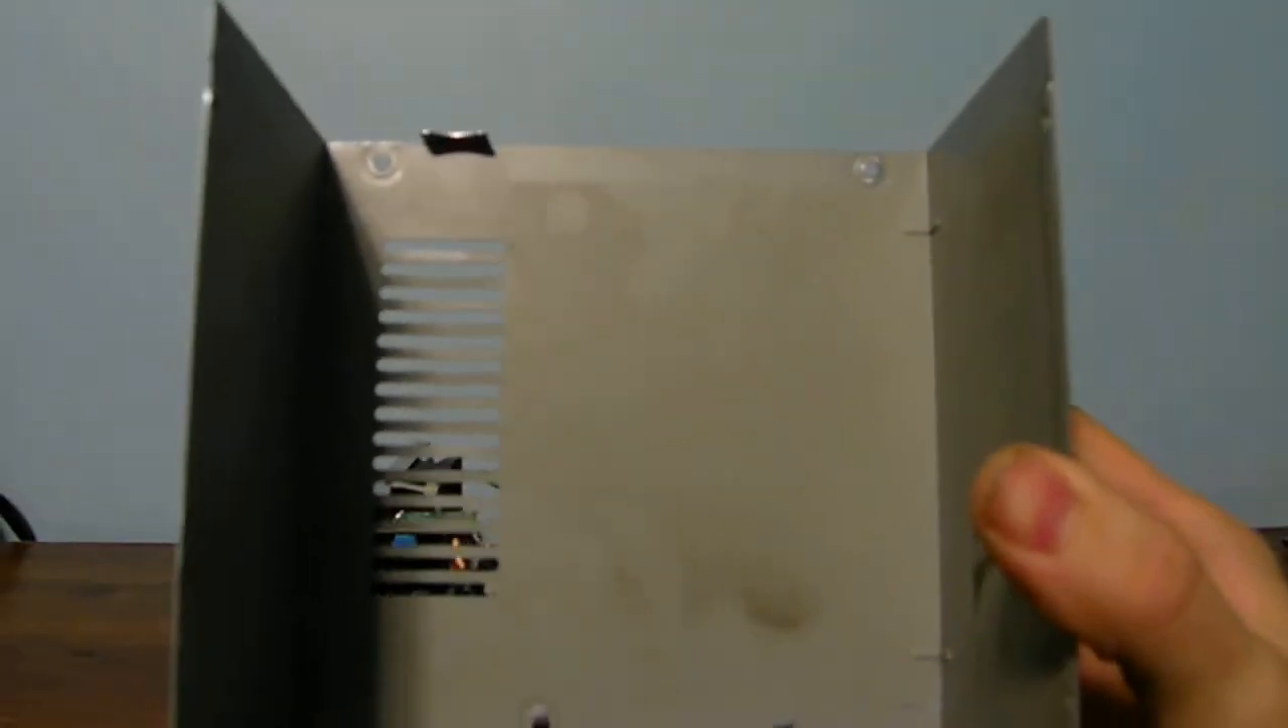Here's the top cover, been removed.